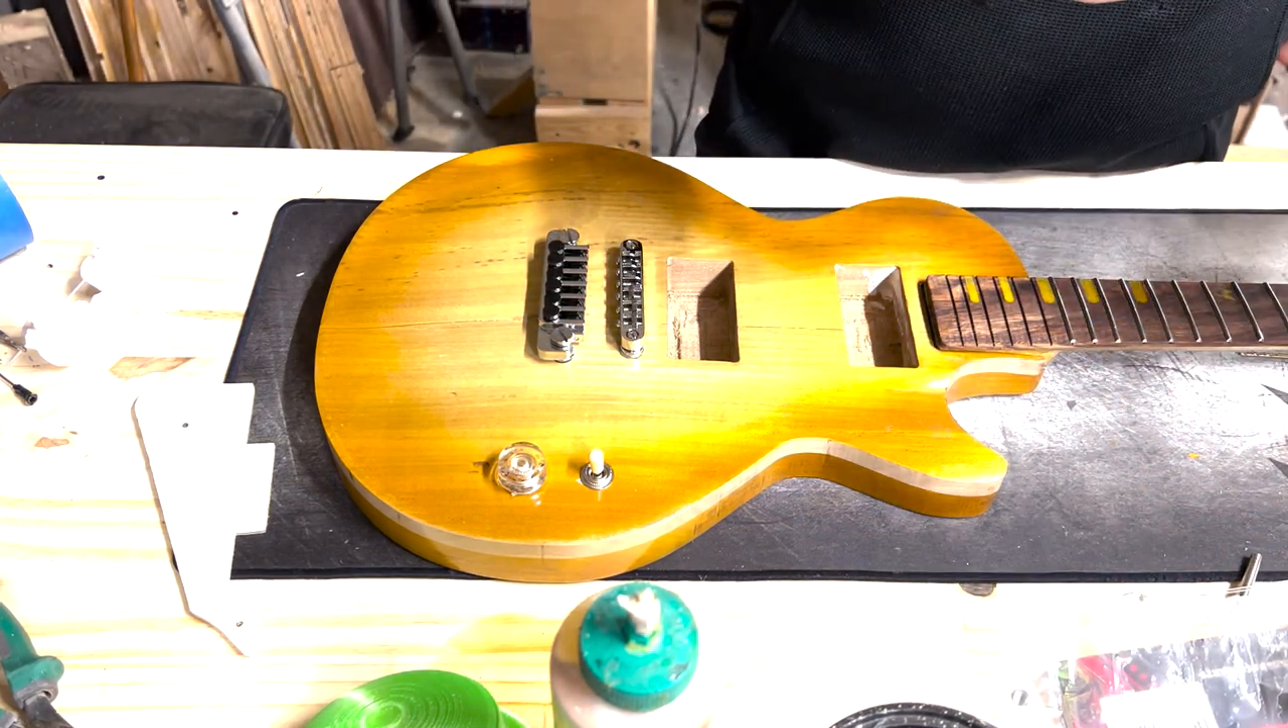So got everything bored out and got the bridge and the tailpiece mounted.